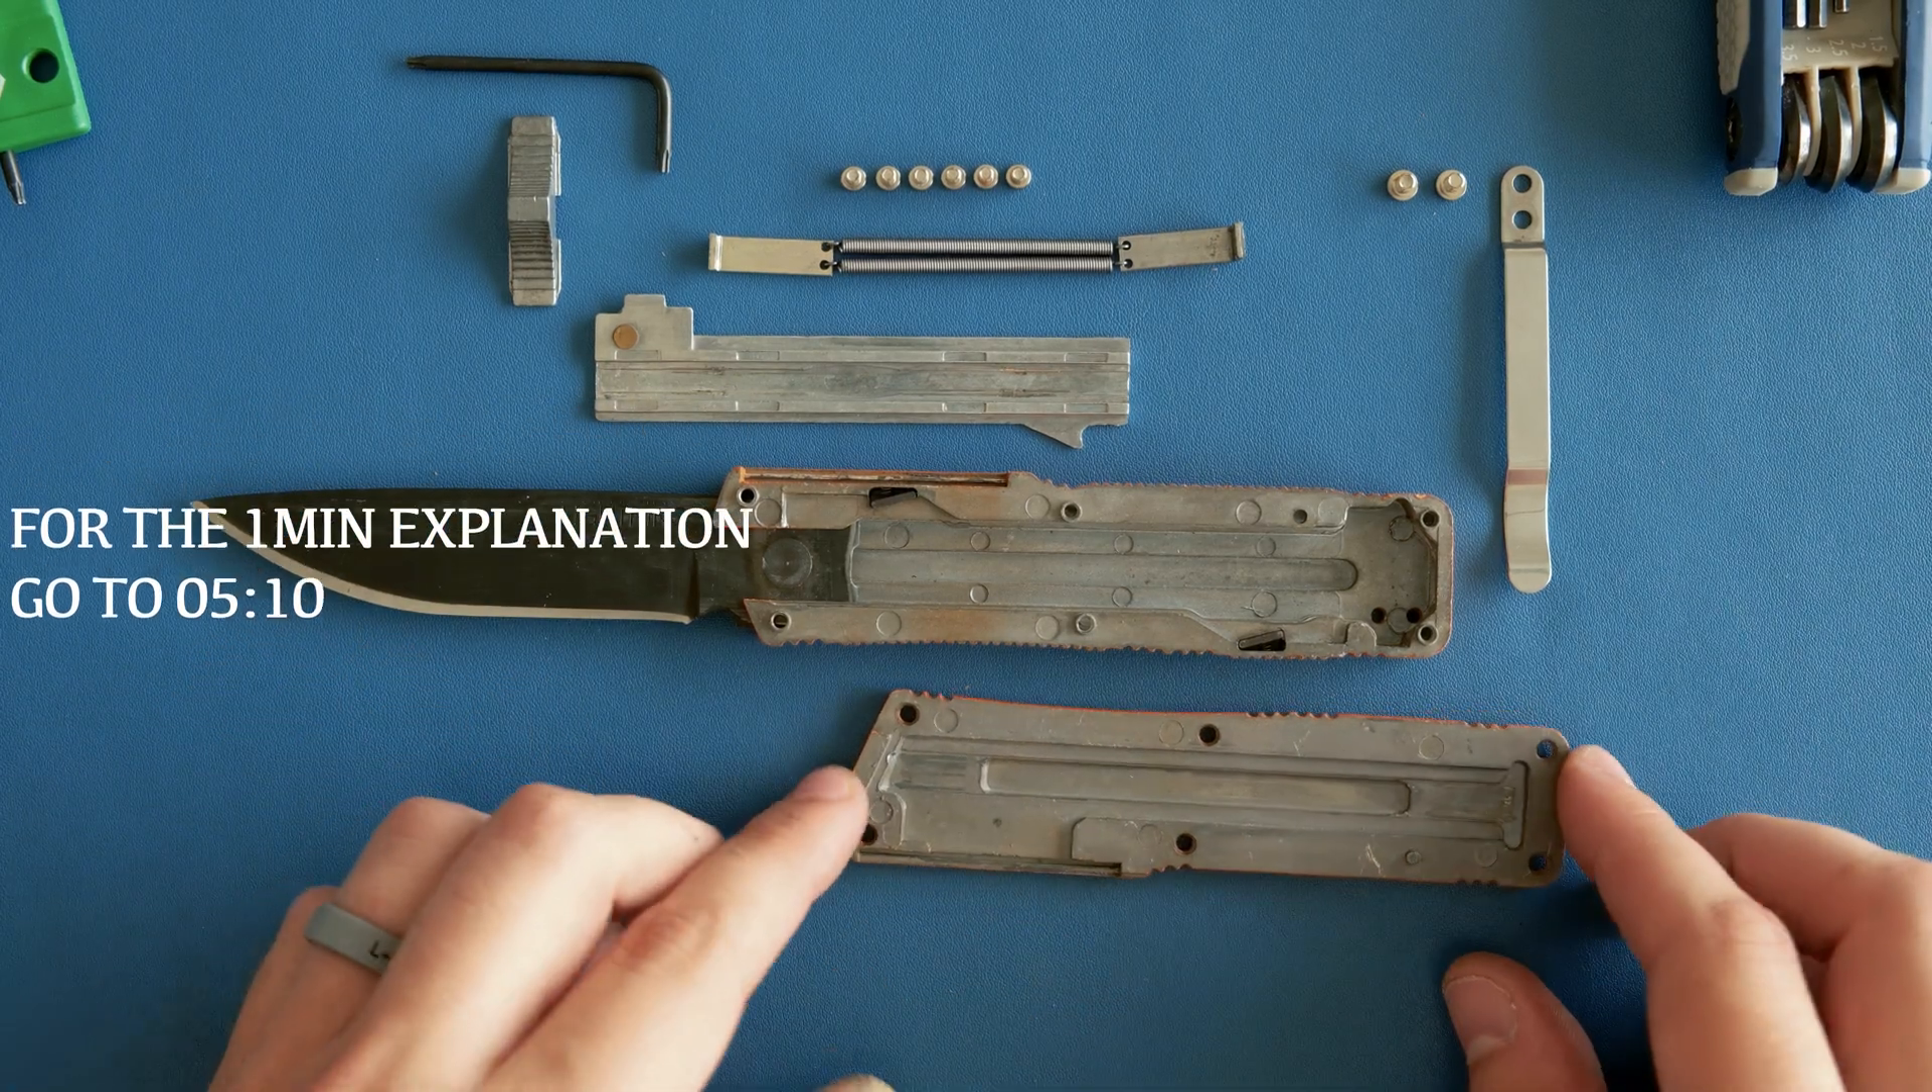So I have the knife here fully disassembled.